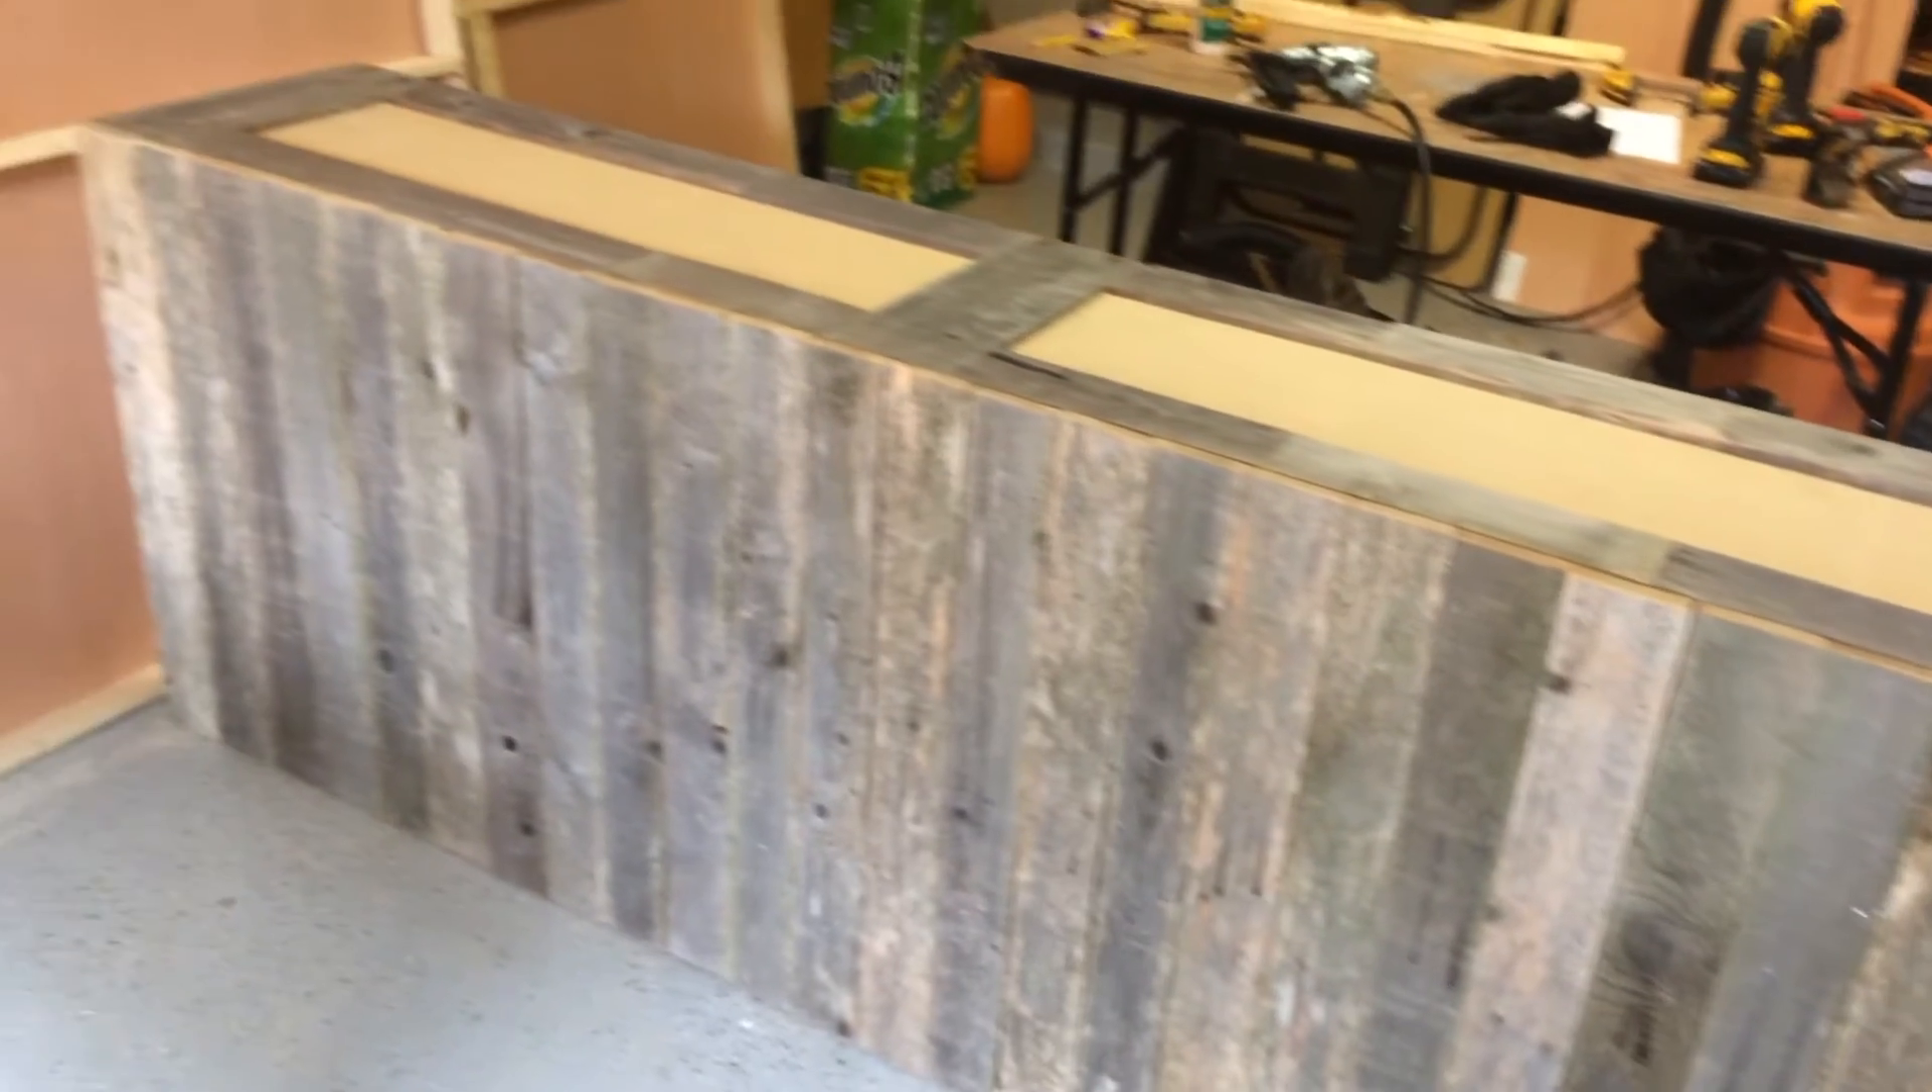Alright guys, the counter is pretty much done. I got all the boards in the front here, got it all set up.